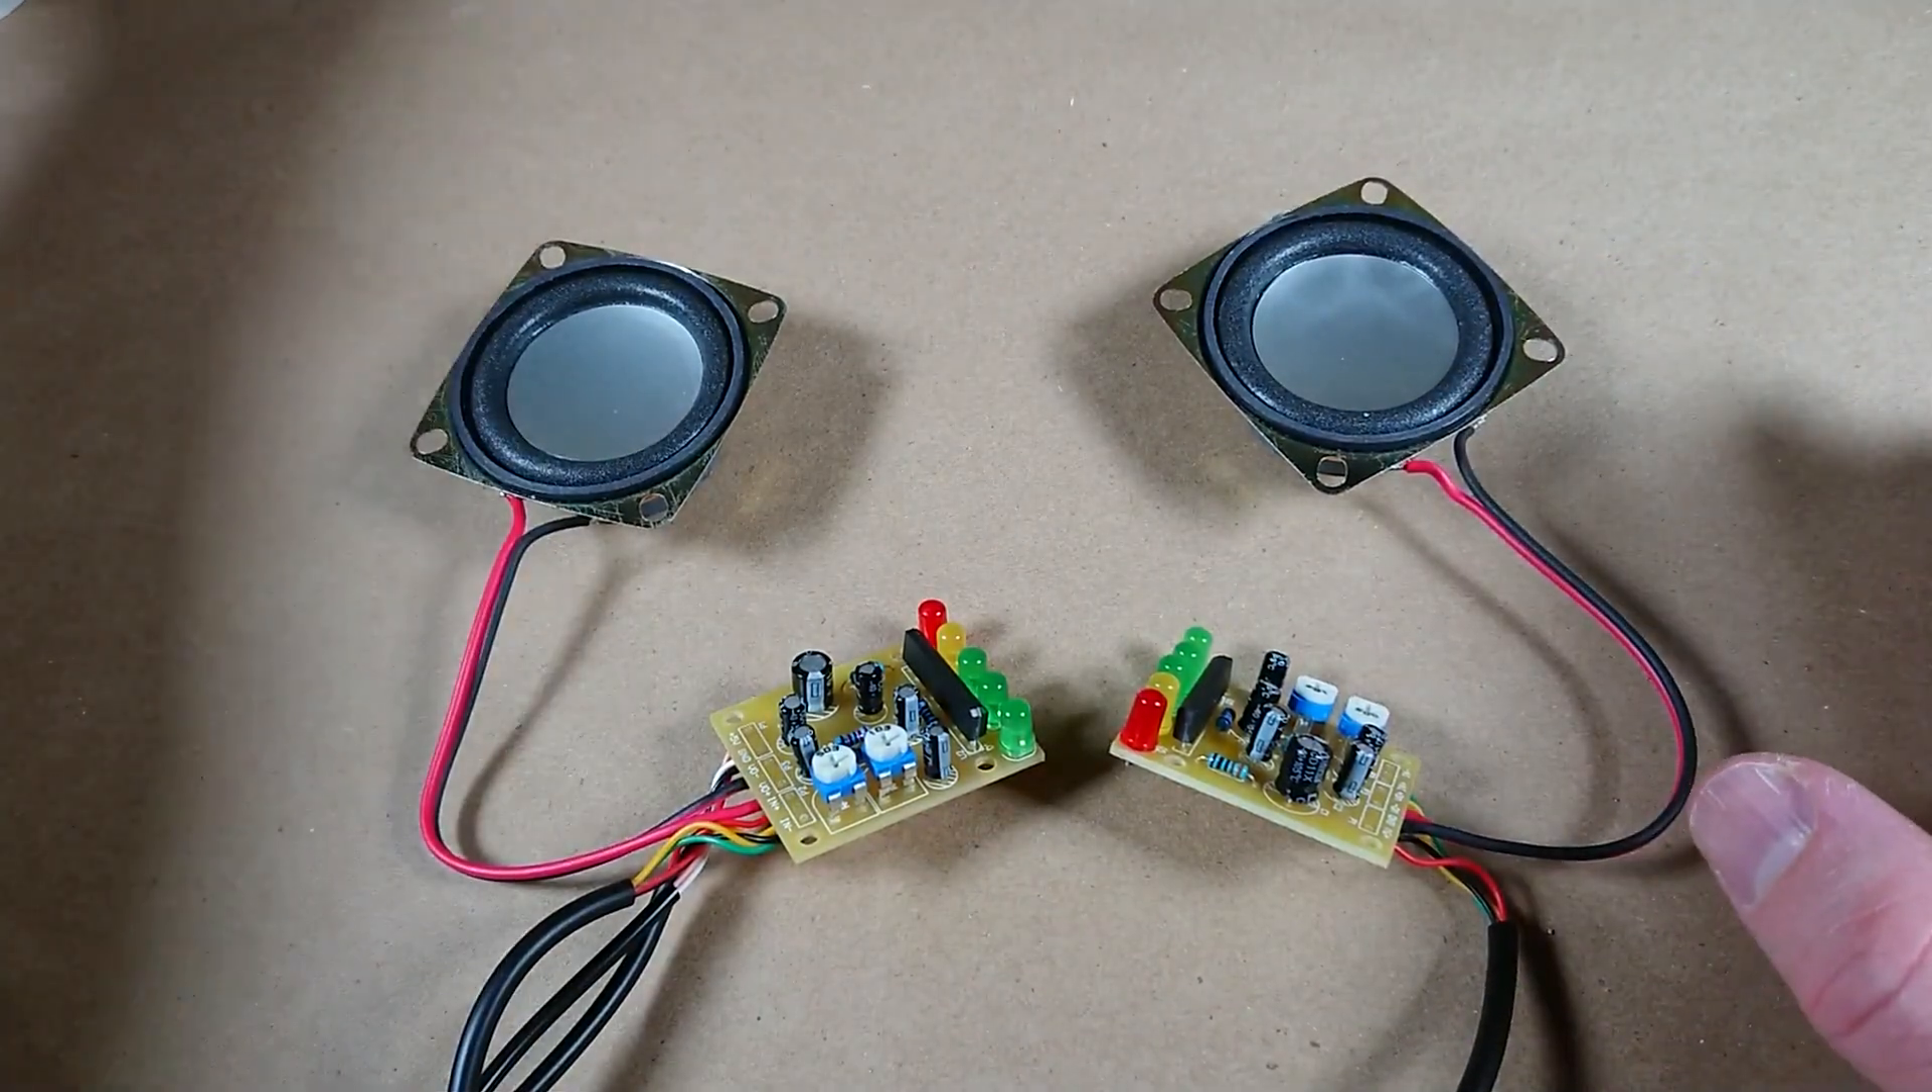Got the speakers connected to the circuit boards, got all the components on the PCBs, all the wires, plugs, all of this is done.